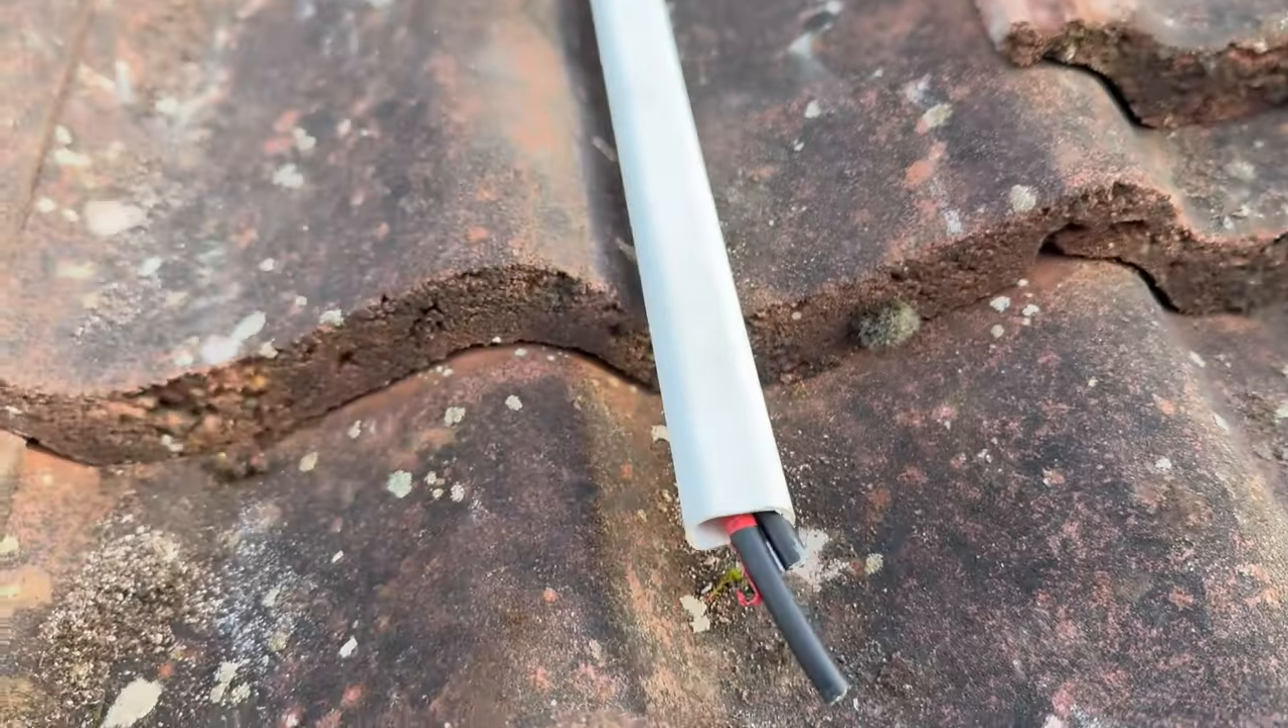So you can see we've brought our cables out onto the roof now.